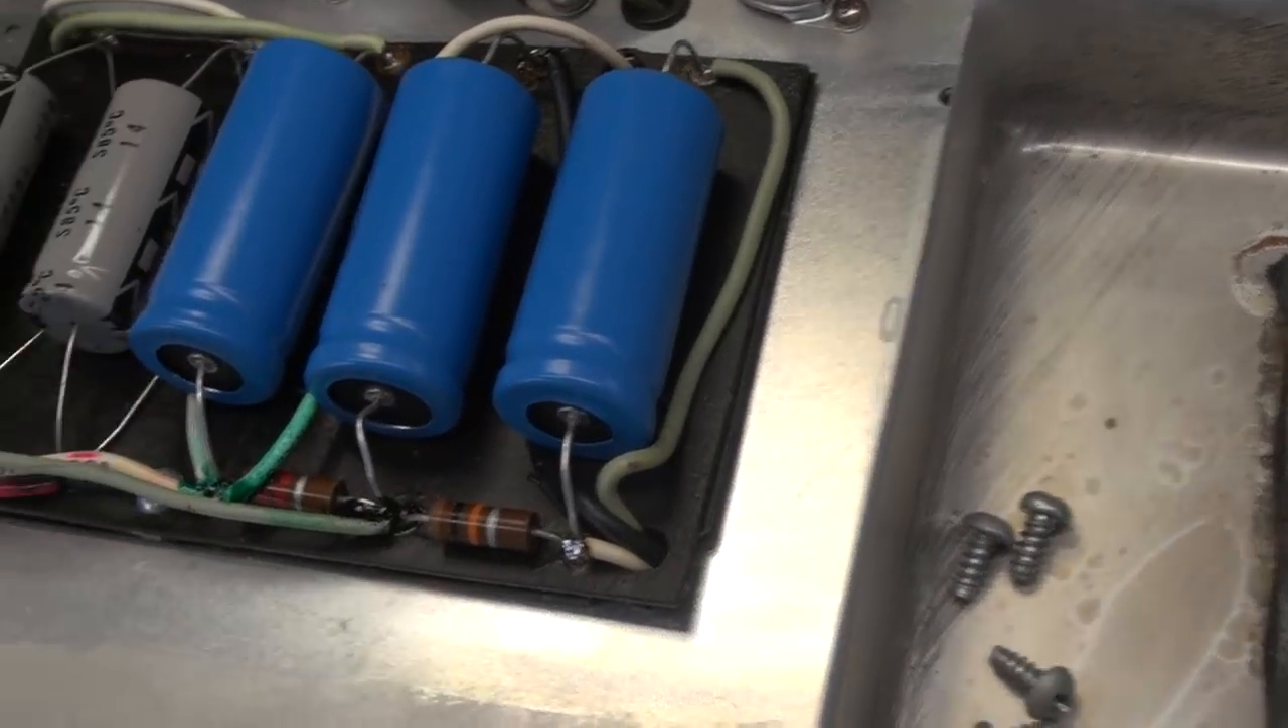So the cap cover is removed, and I was kind of surprised to see new caps.